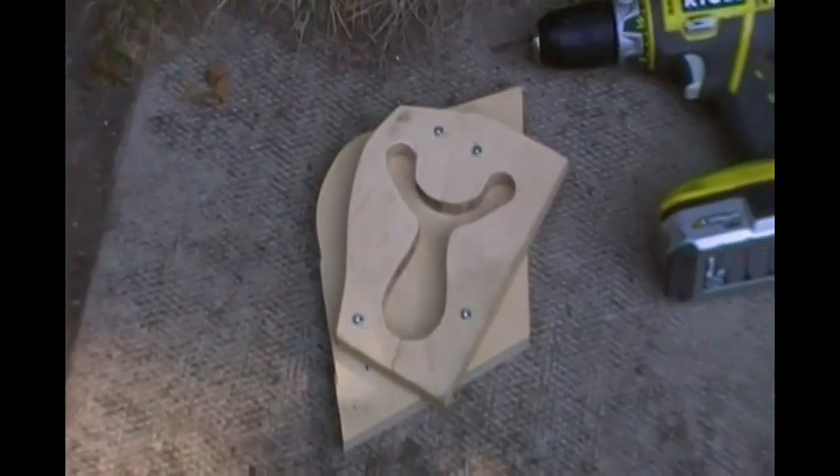So here I've assembled my mold with four screws.